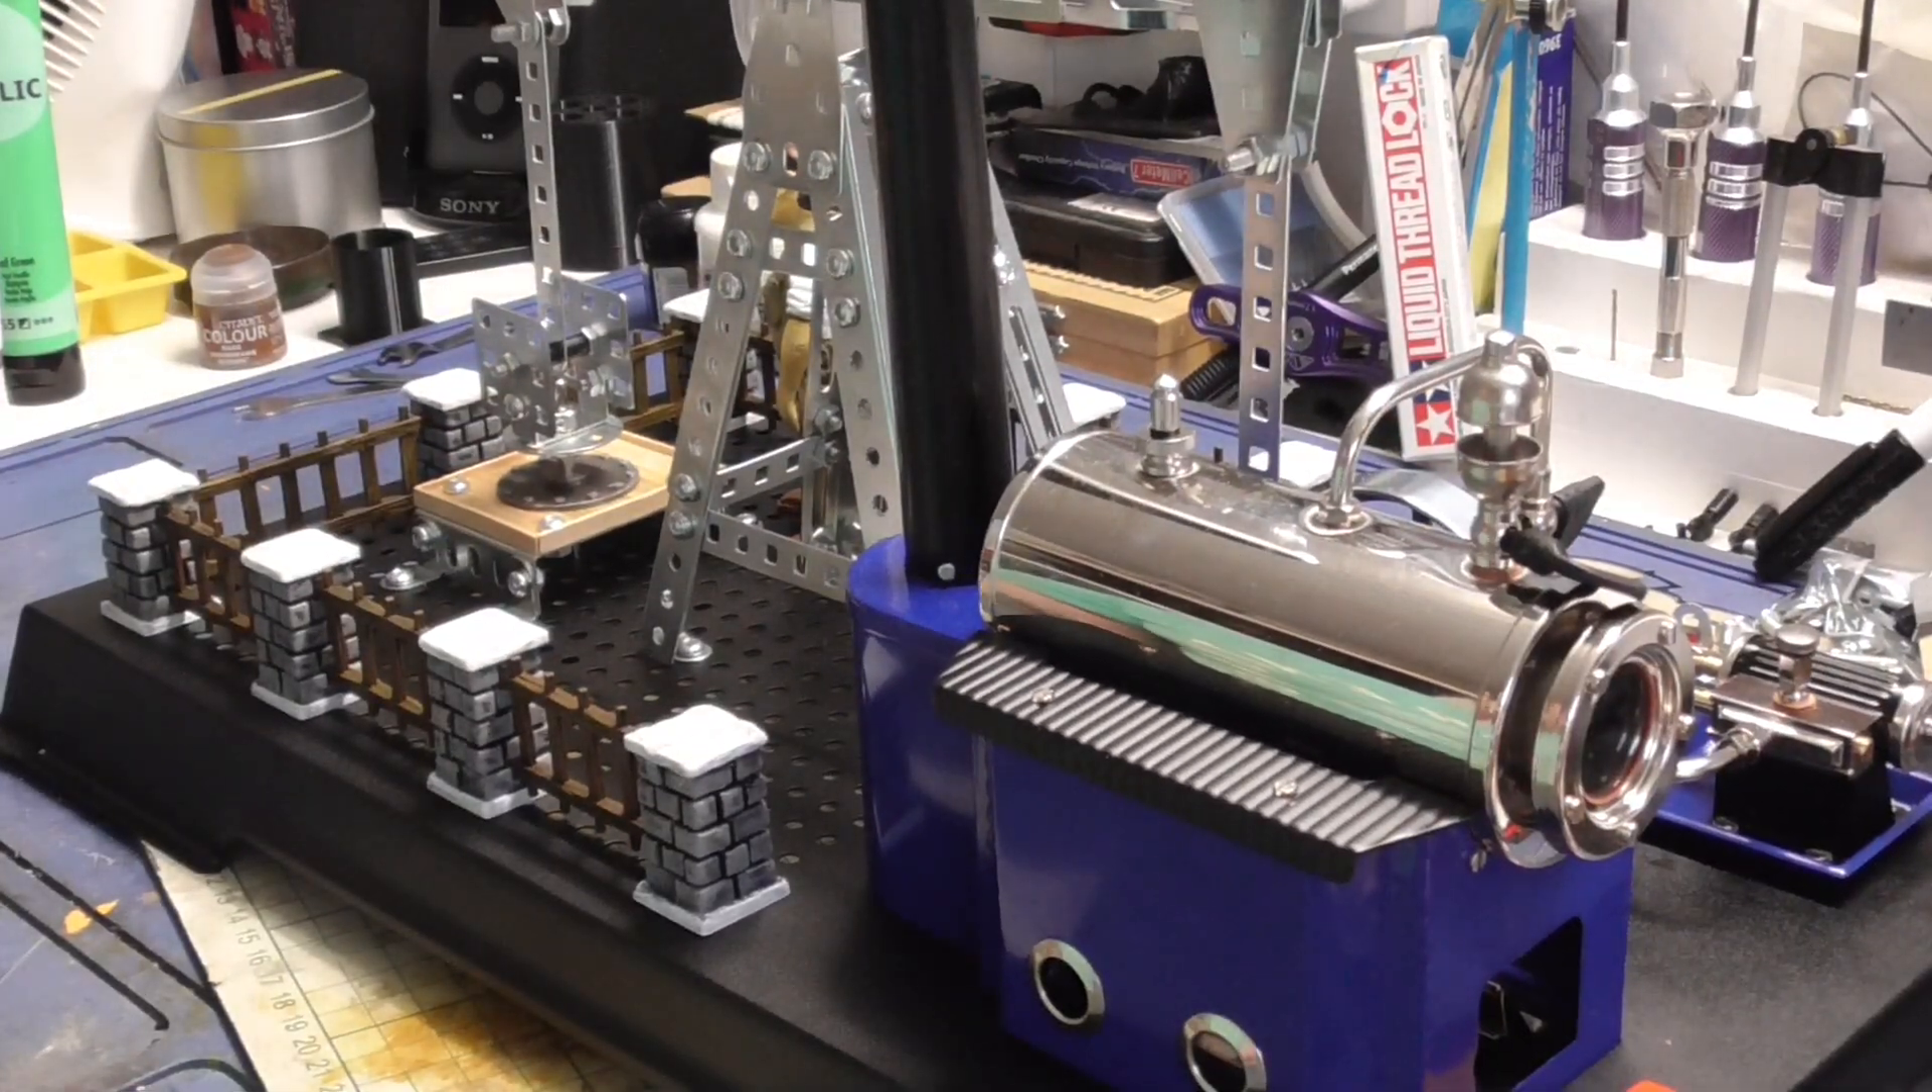Well there's all the fencing added and this part of the diorama is almost finished.